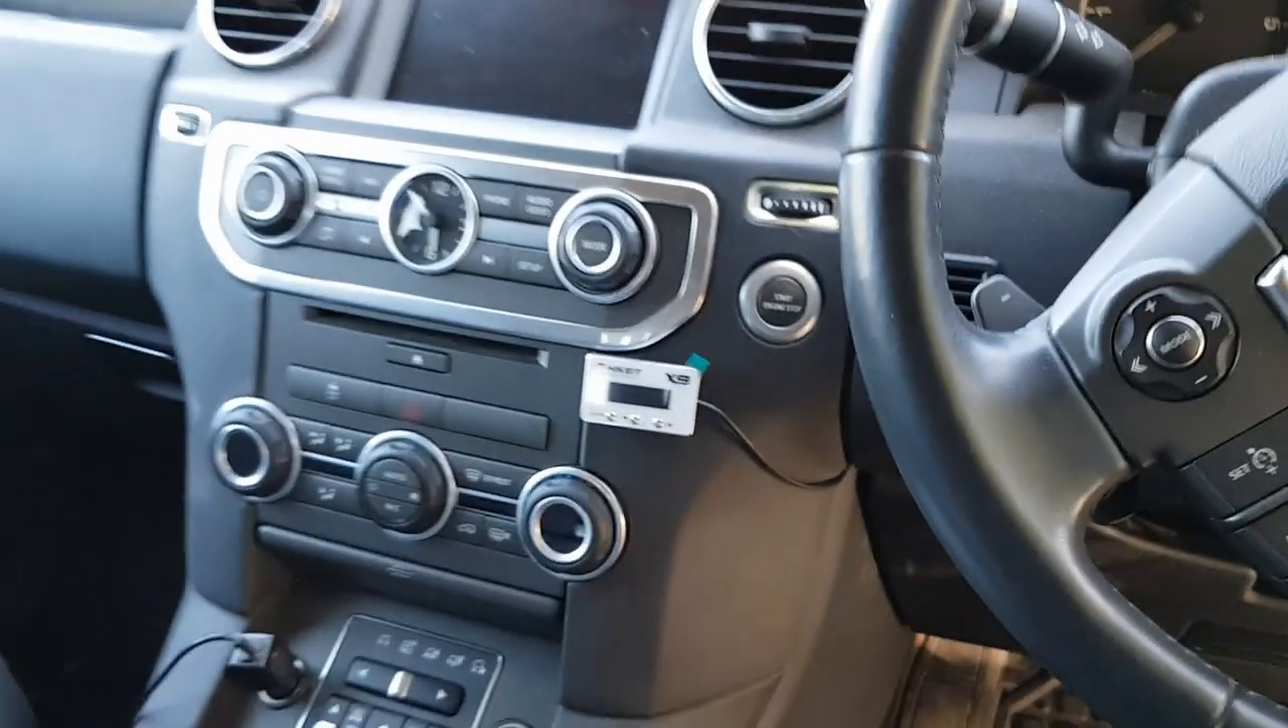OK, so basically, the car is all put back together again. Here is the Hi-Kit X9 unit. I've put it up on the dash there.